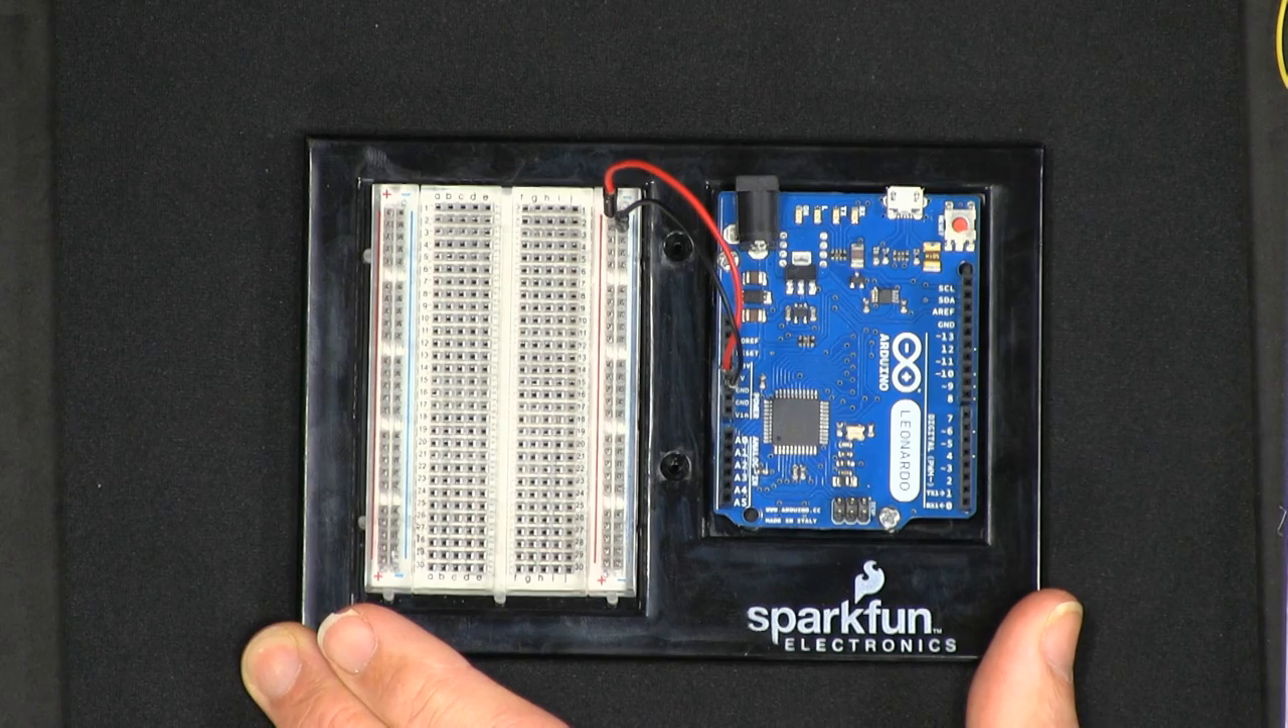So we have the power connected.